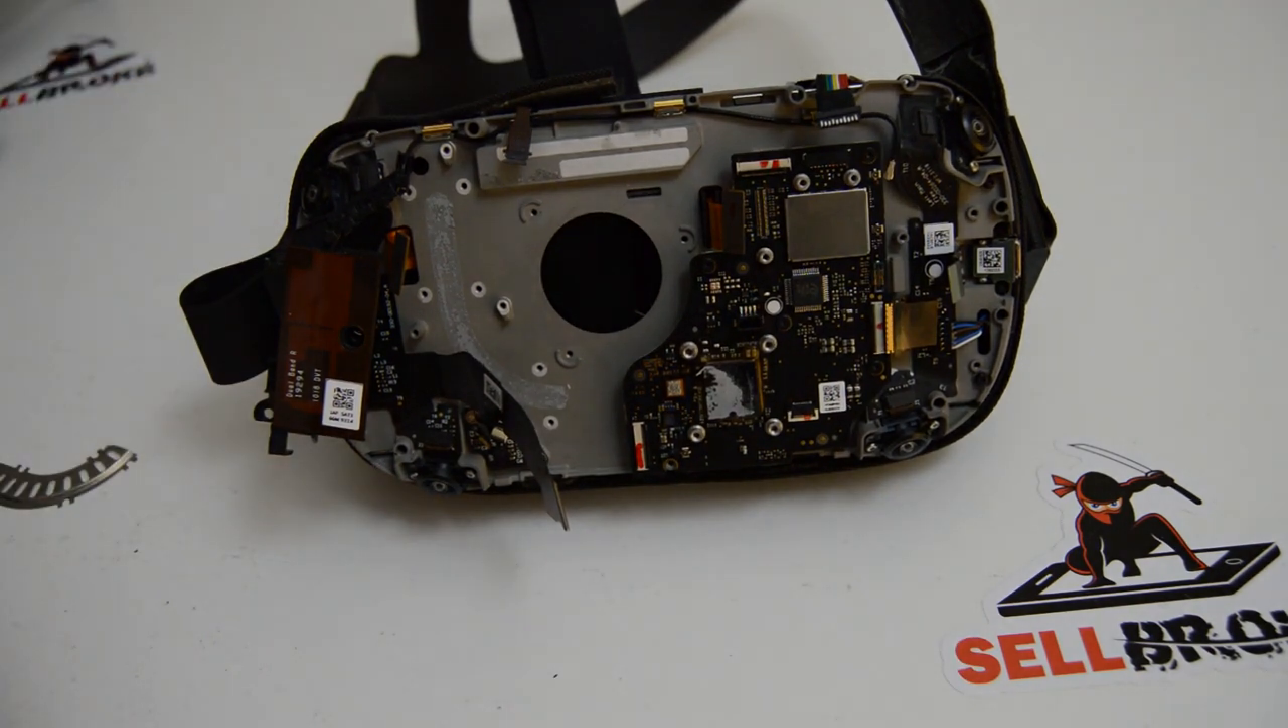Looking at the motherboard it looks like we're just a few screws away from removing that.